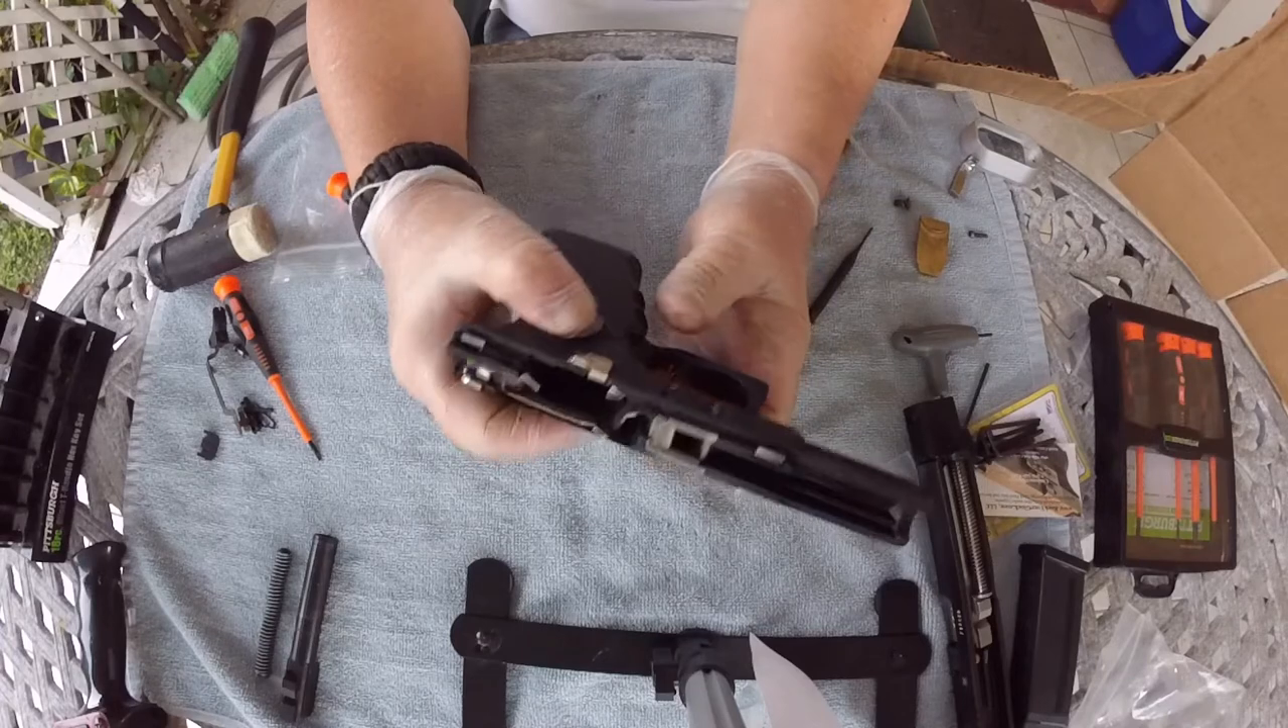The gun is not put together.